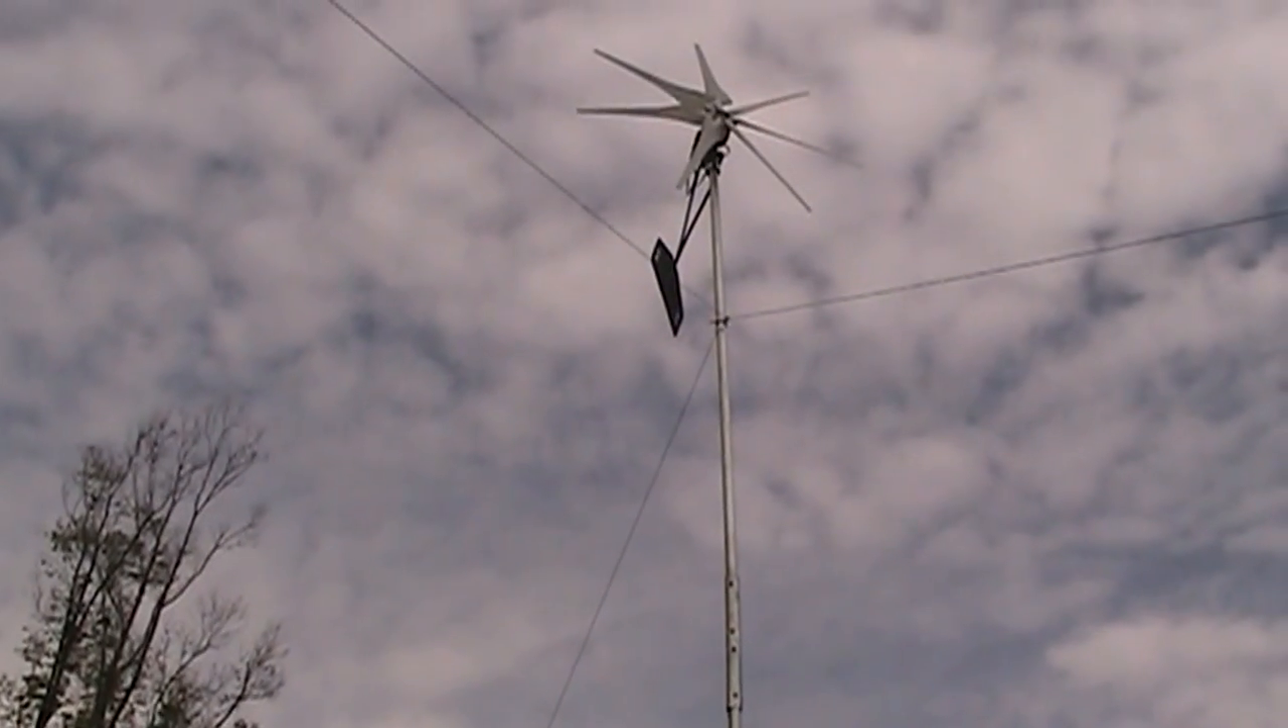So that is our guy wires and our tower. We put it up.